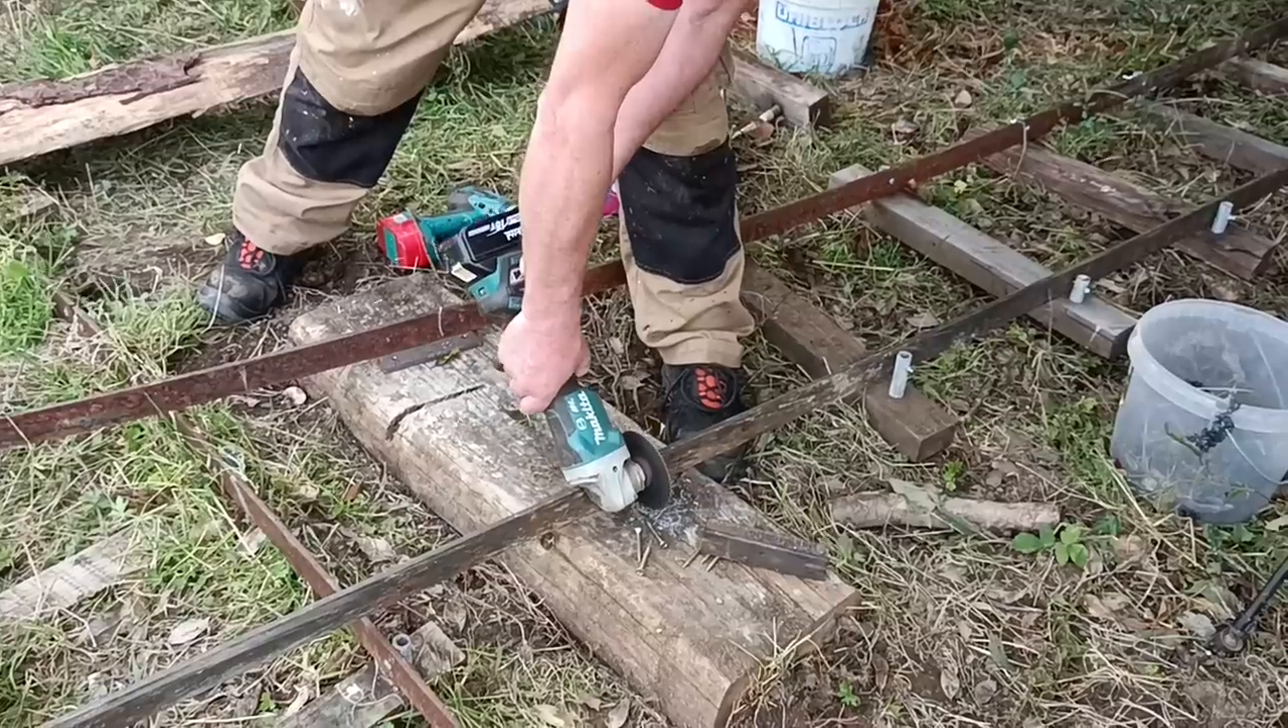But of course now these rails are in the way of the rails underneath.